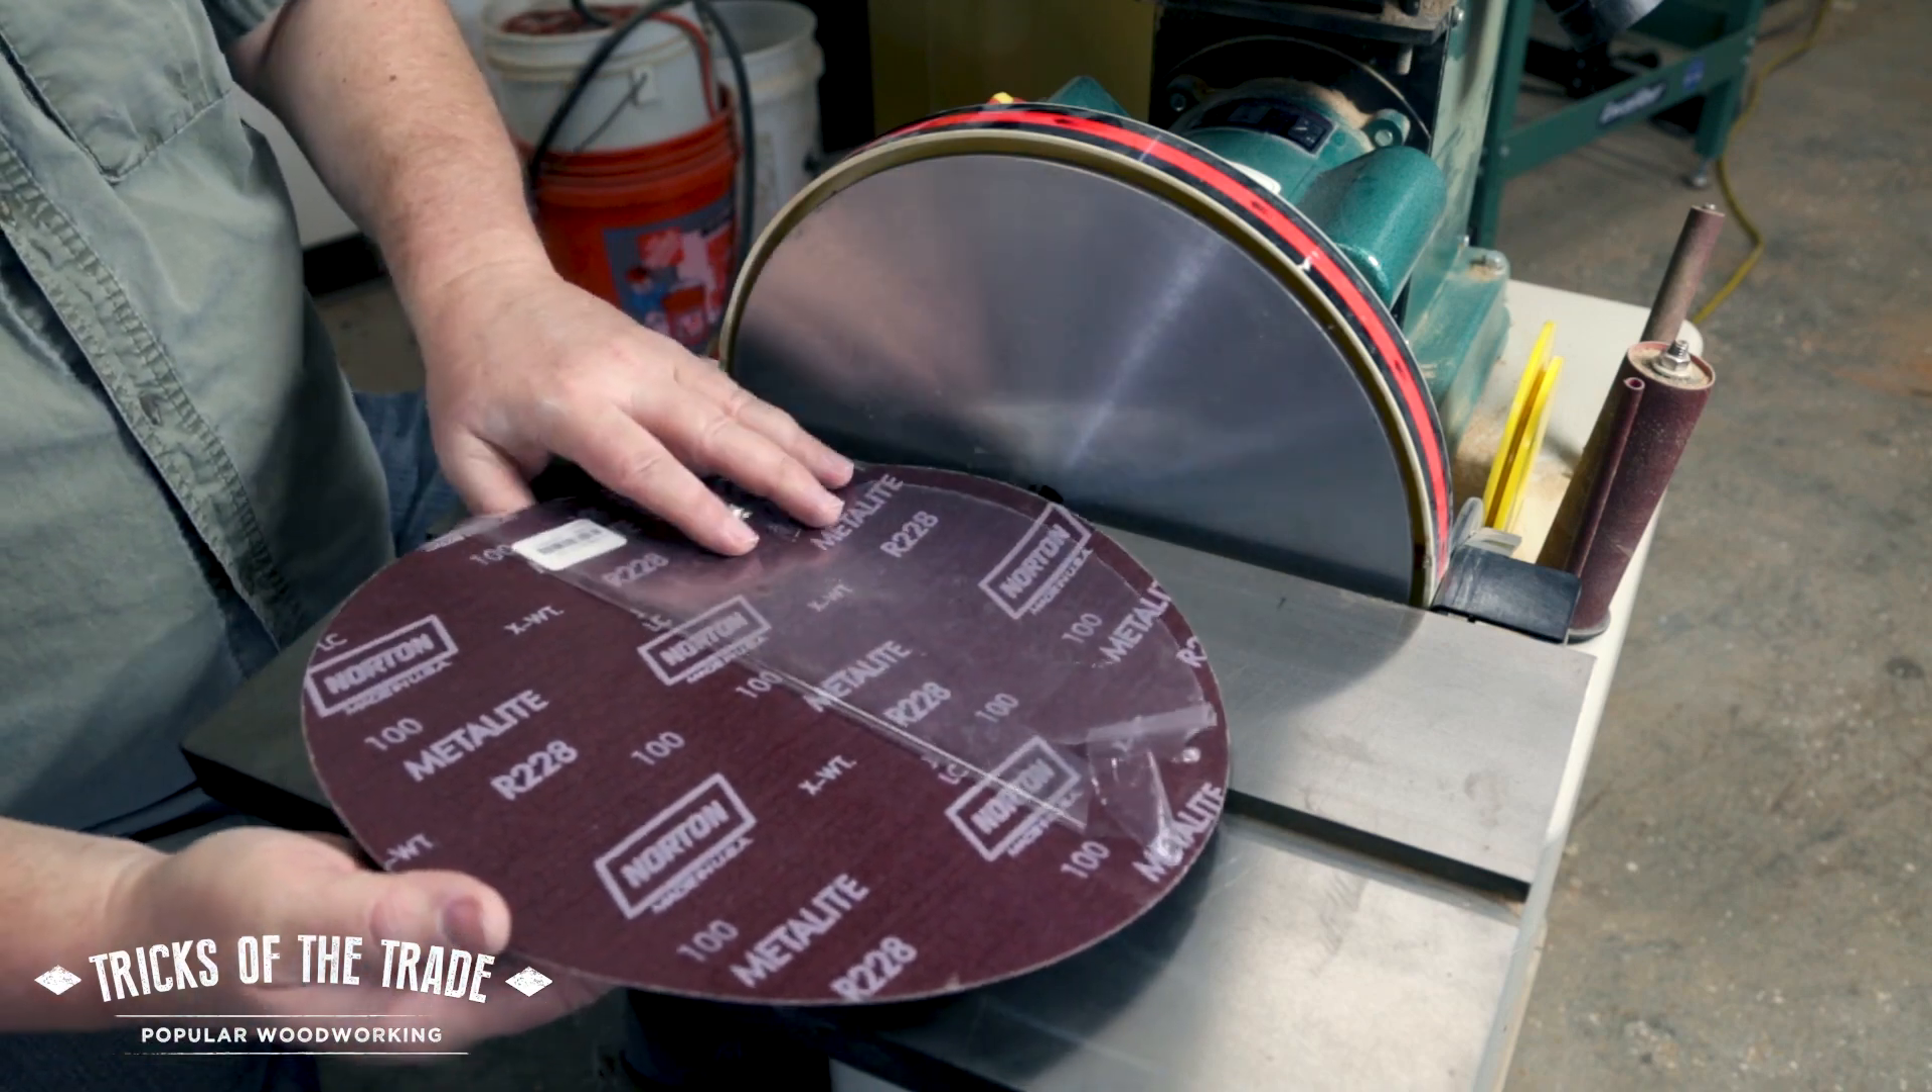This is the piece that still has the plastic on it.